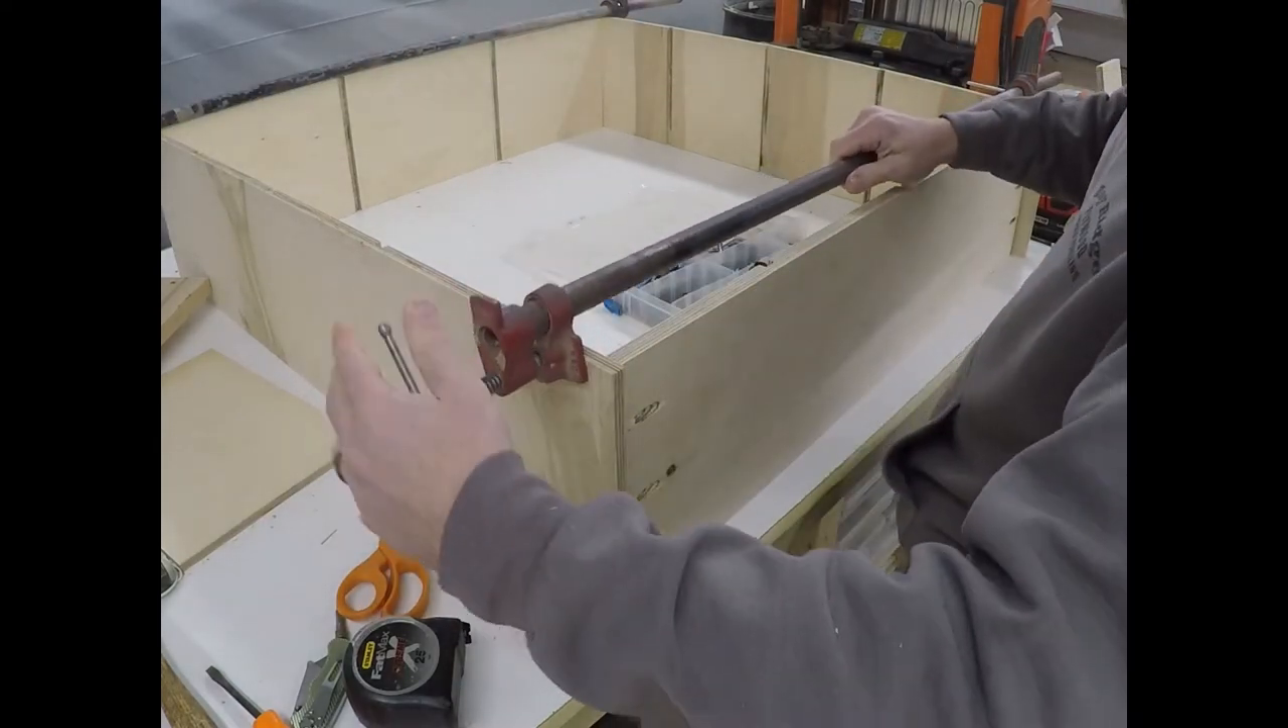With the help of some pipe clamps, I put the outside box together of the house.